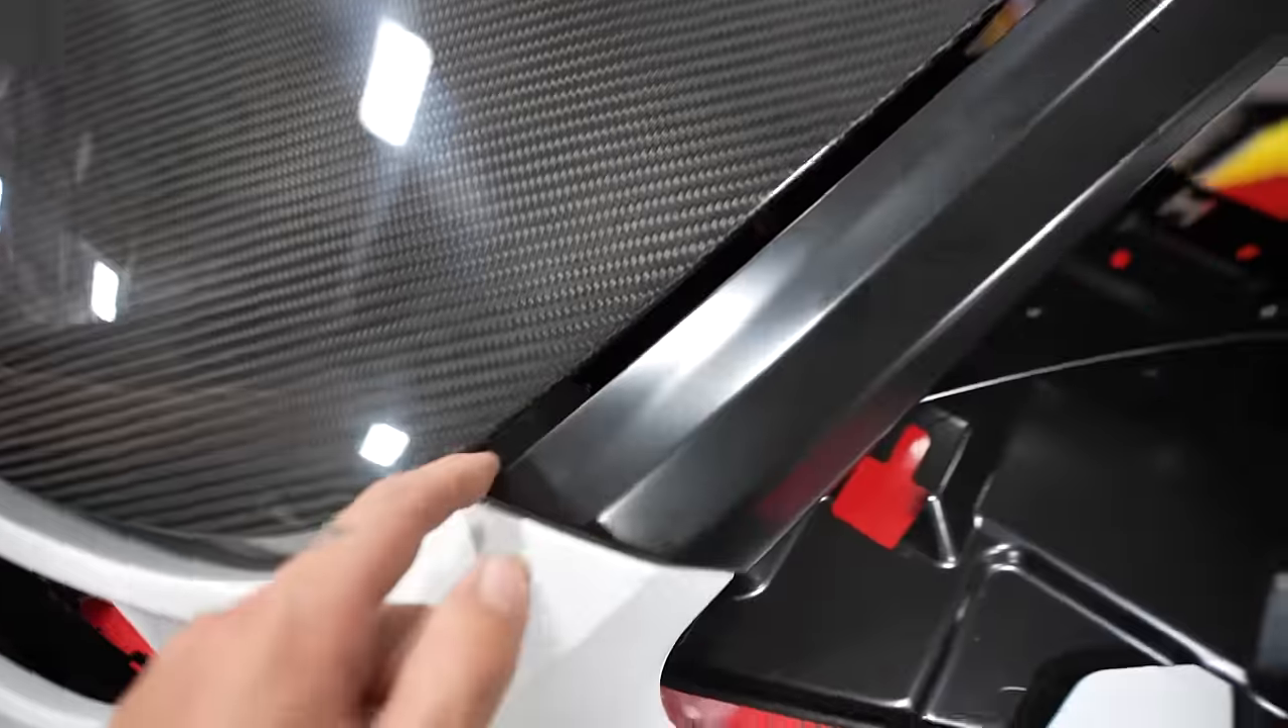So we have a nice size gap right here.